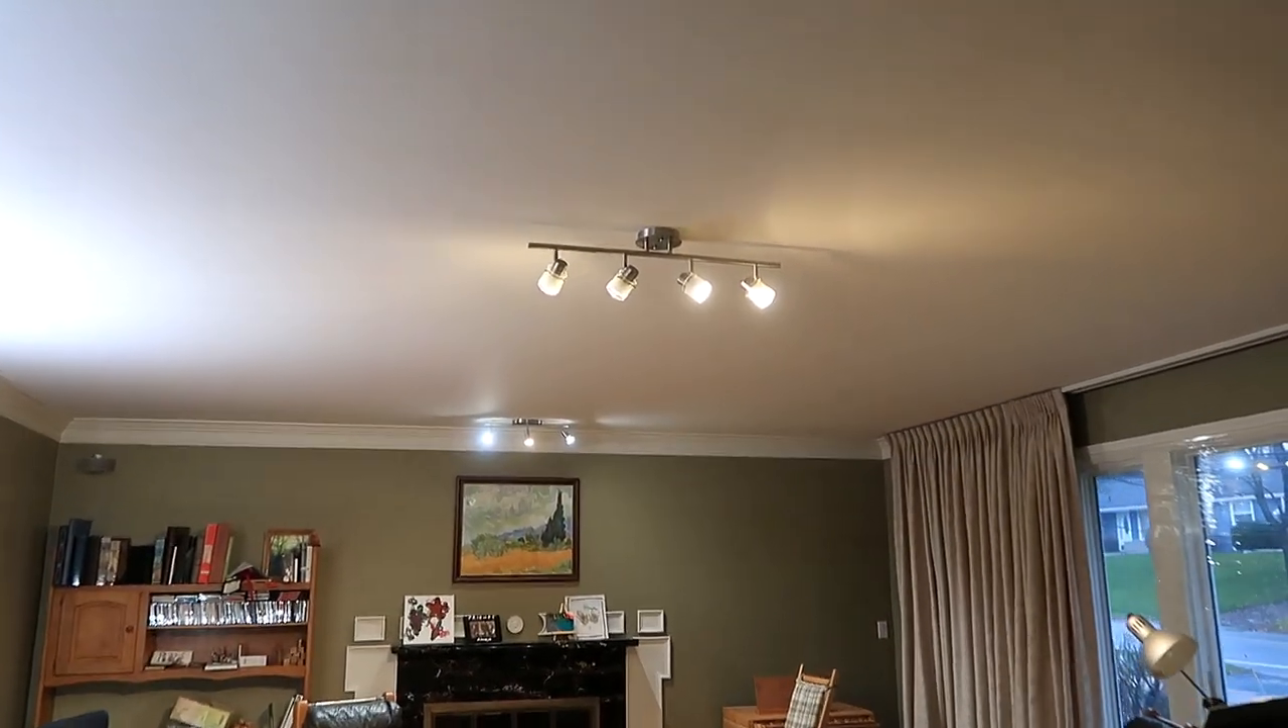Now I got the new light fixture installed.